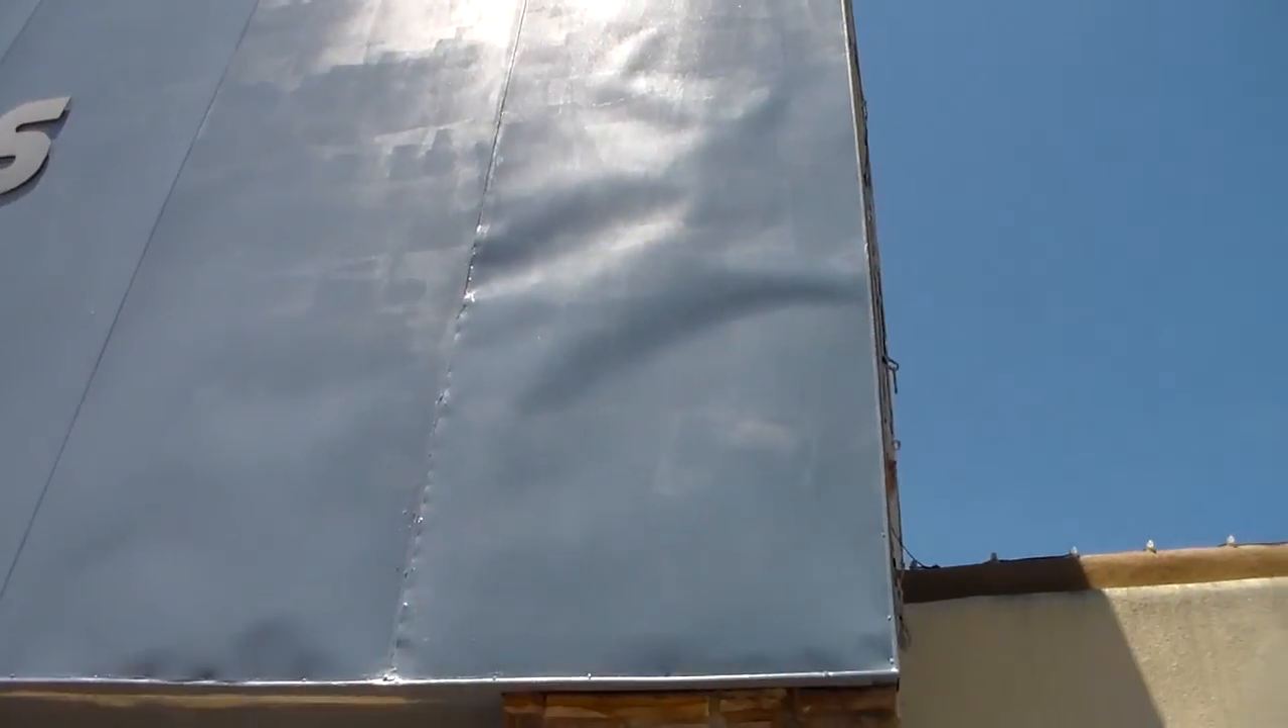This metal is starting to separate from the wood you can see there depending on how hot it is it warps a little bit and stuff because it's detached from the plywood under it.